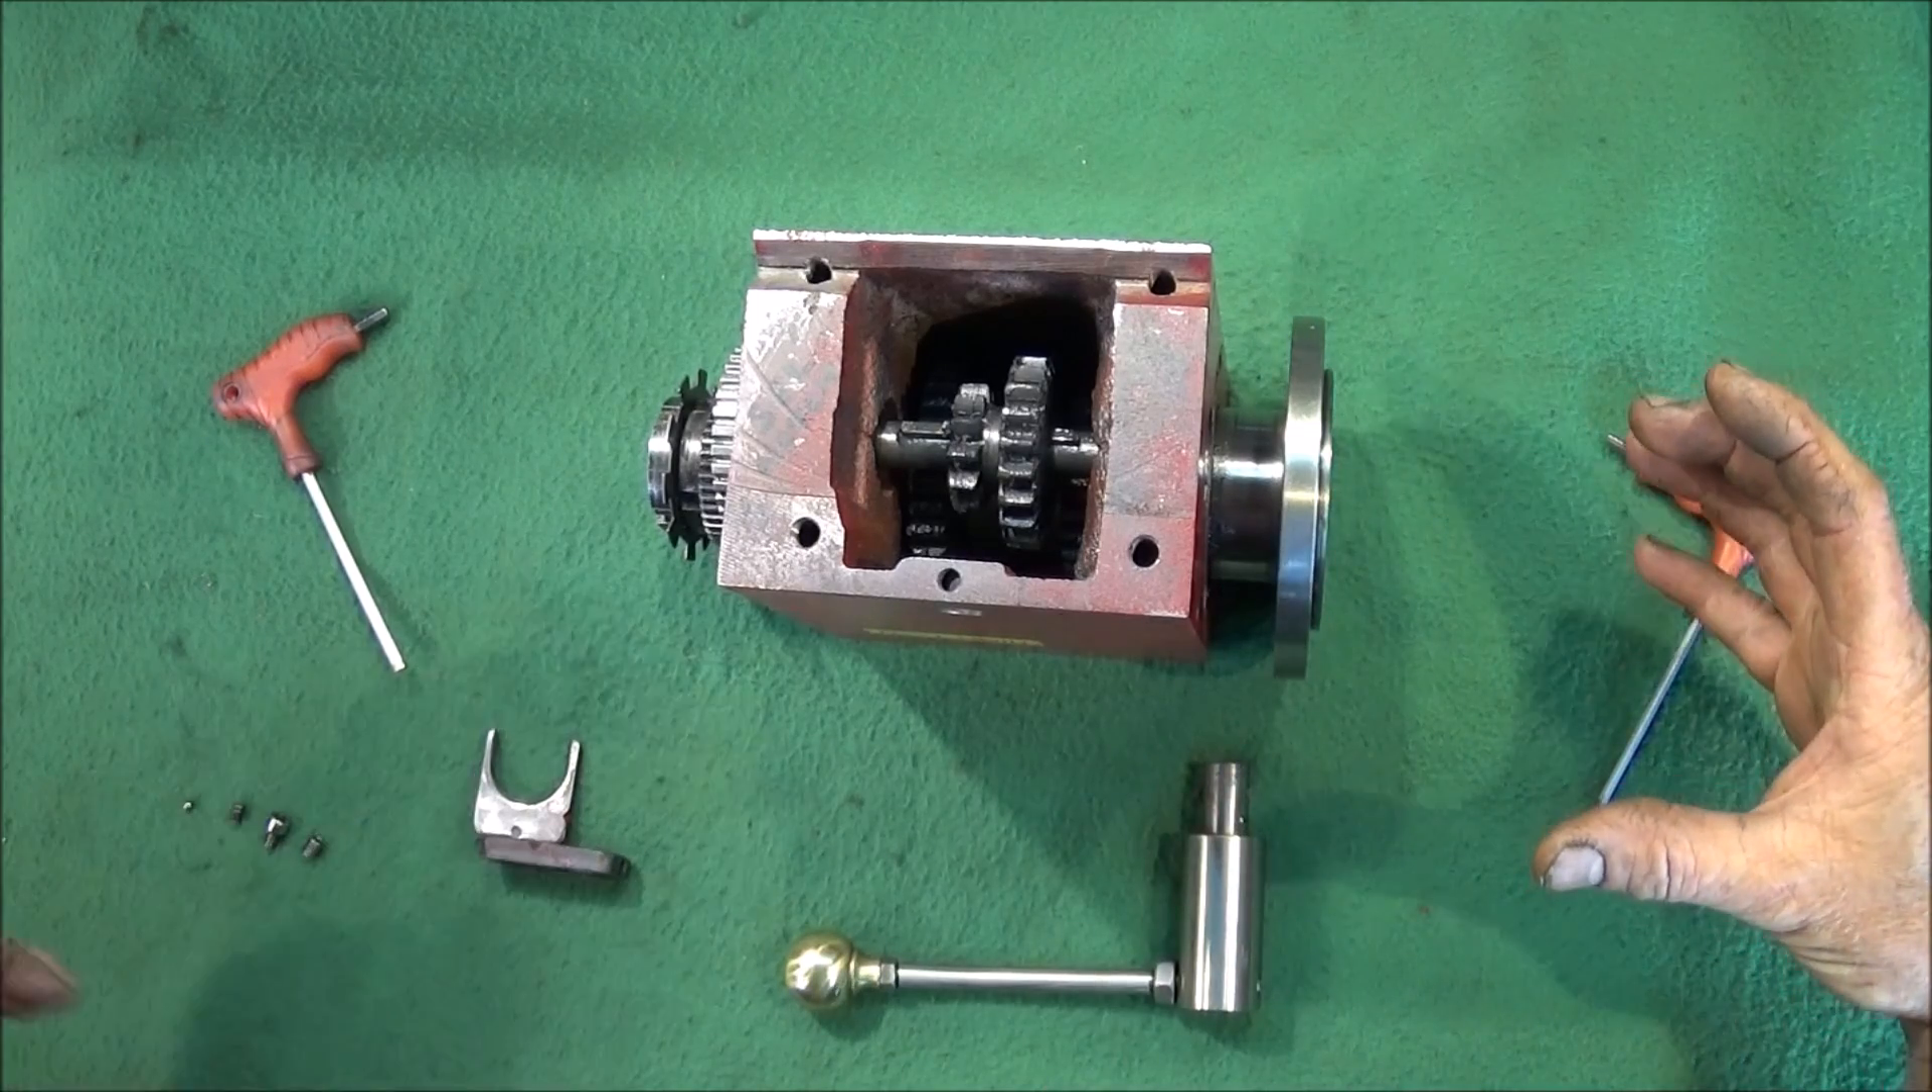So there's the spindle and all the gears back in the headstock.